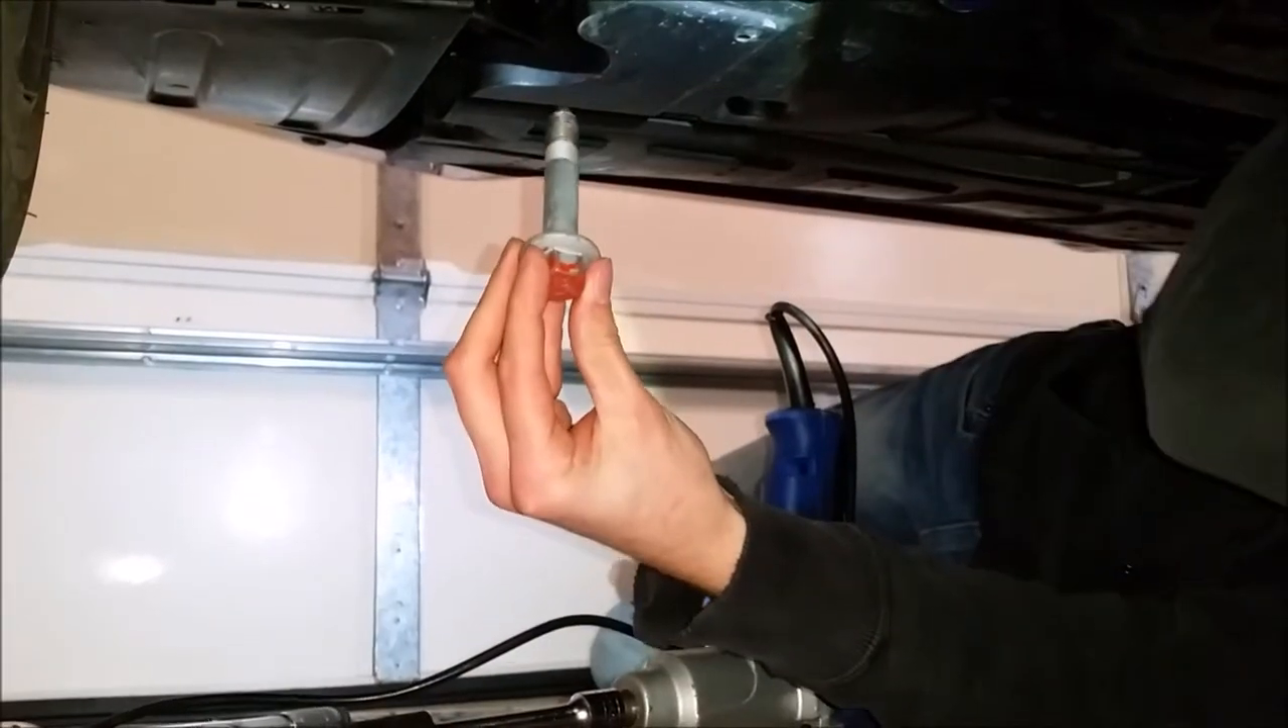Alright, so we now have the first bolt out.